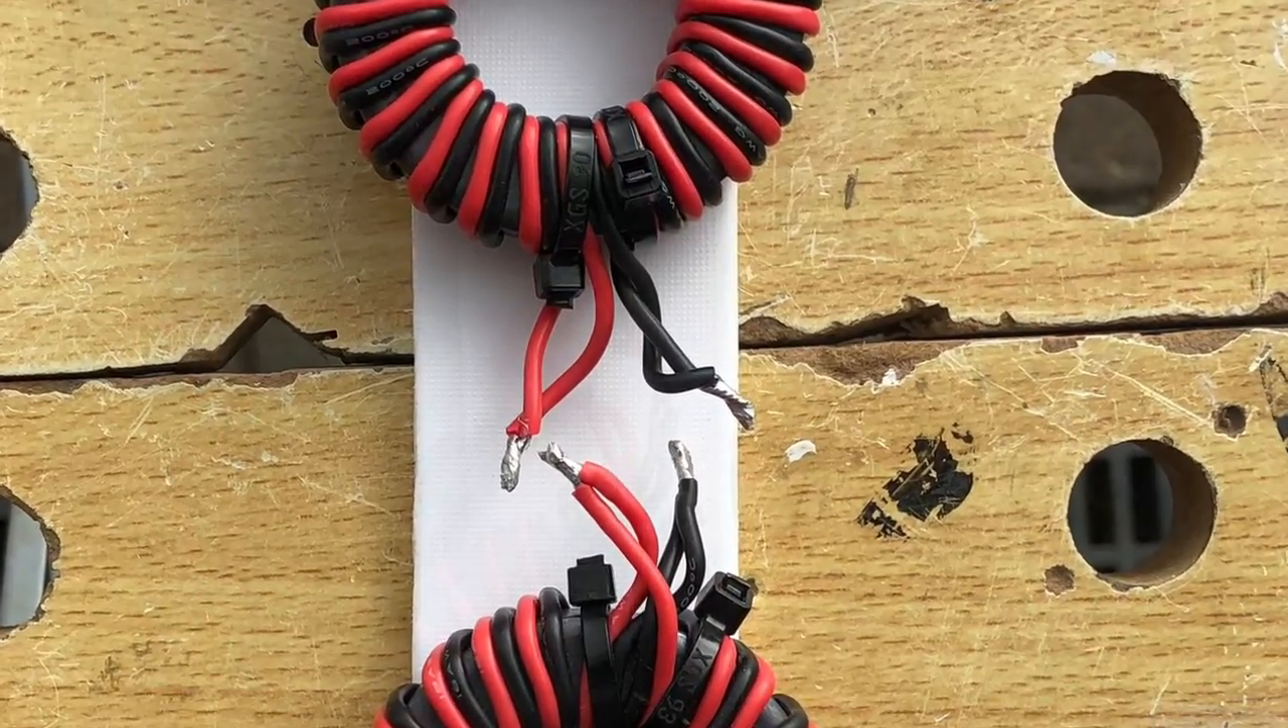You can see the wires aligned there red to red black to black.